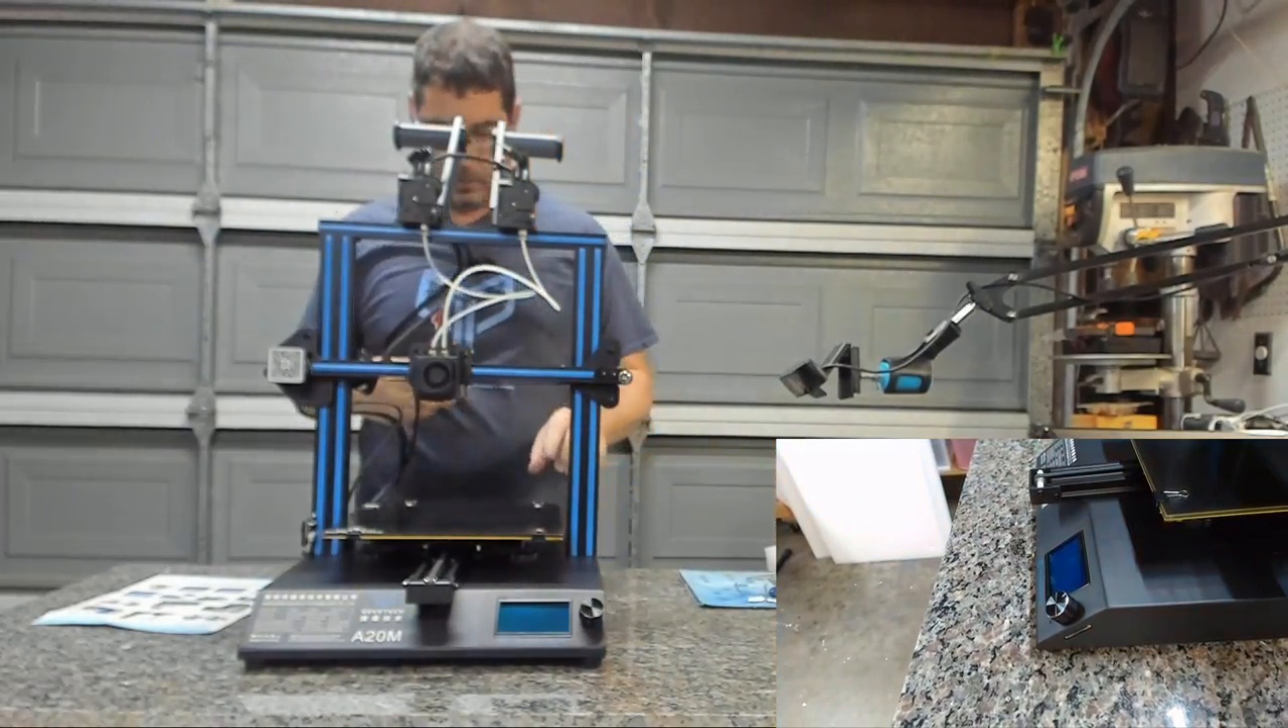At this point your printer is fully assembled.